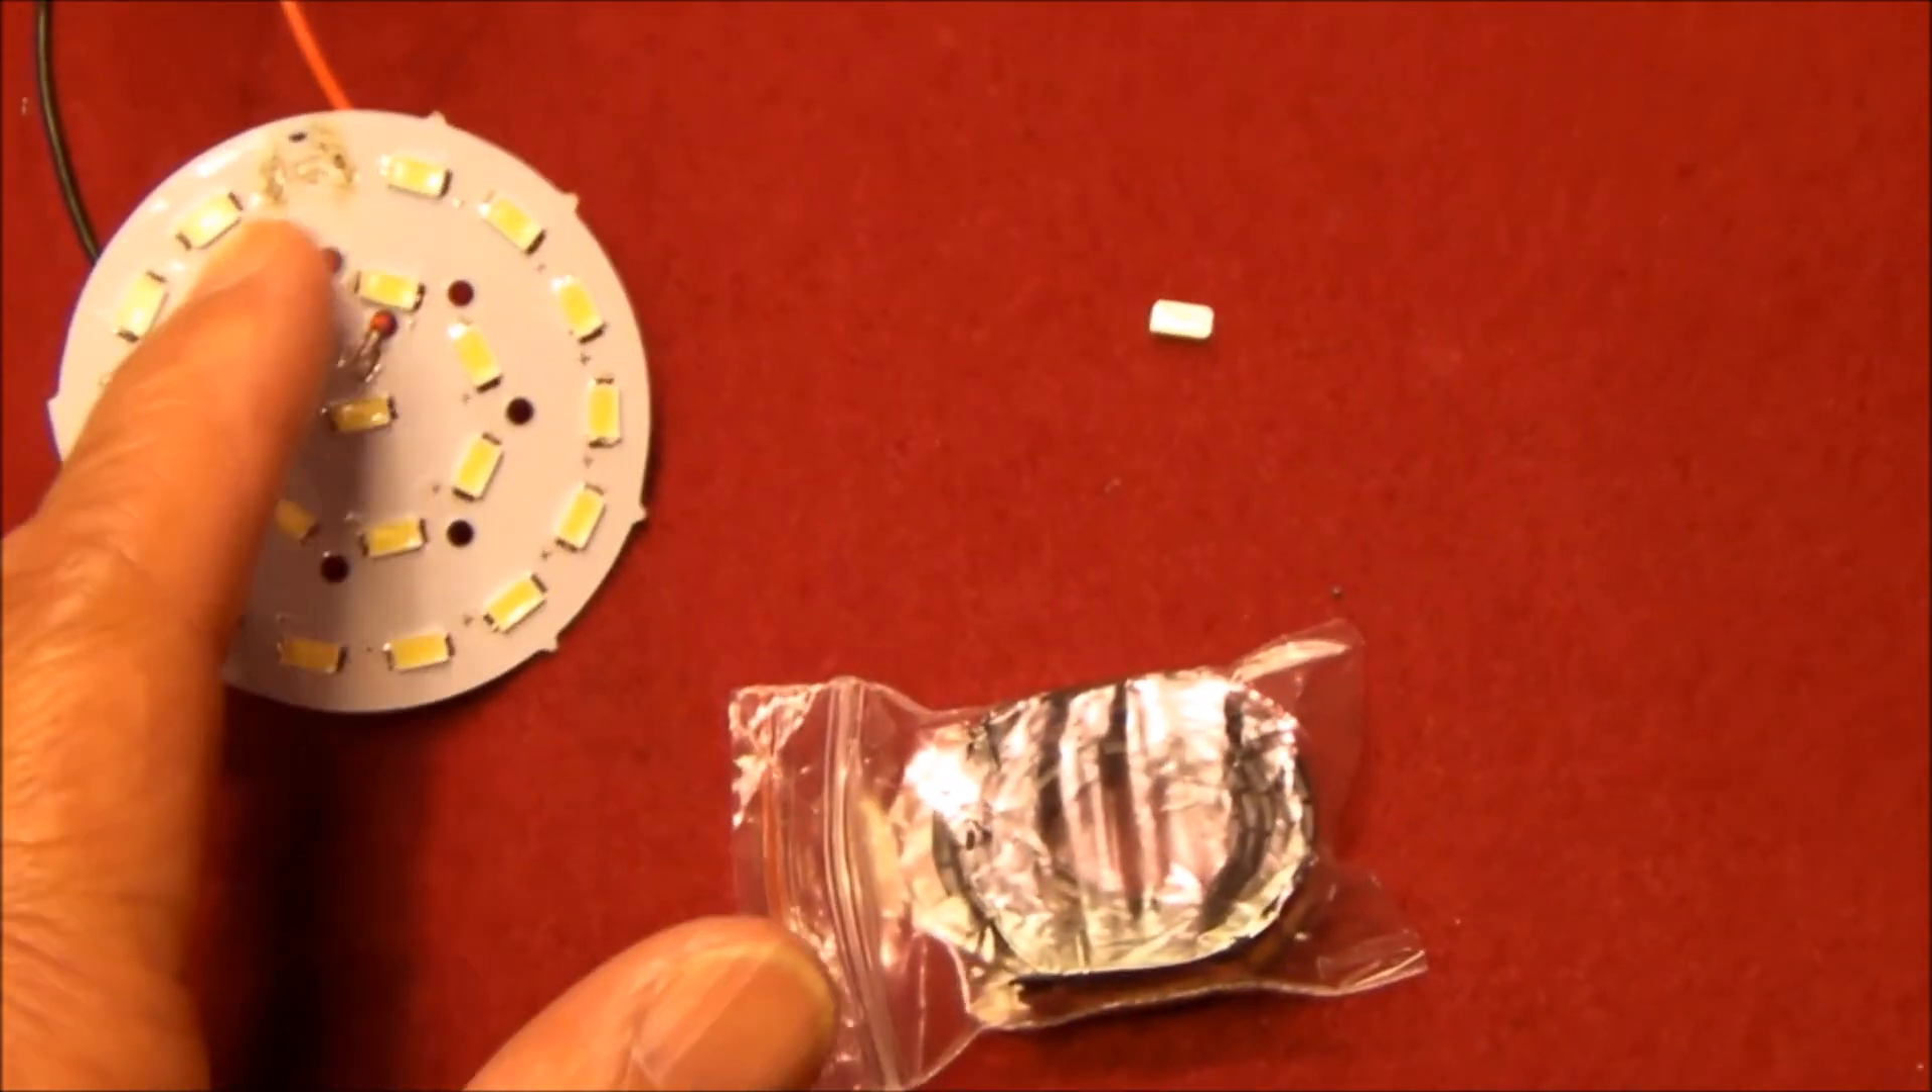So now all I've got to do is get this LED chip soldered into place here.